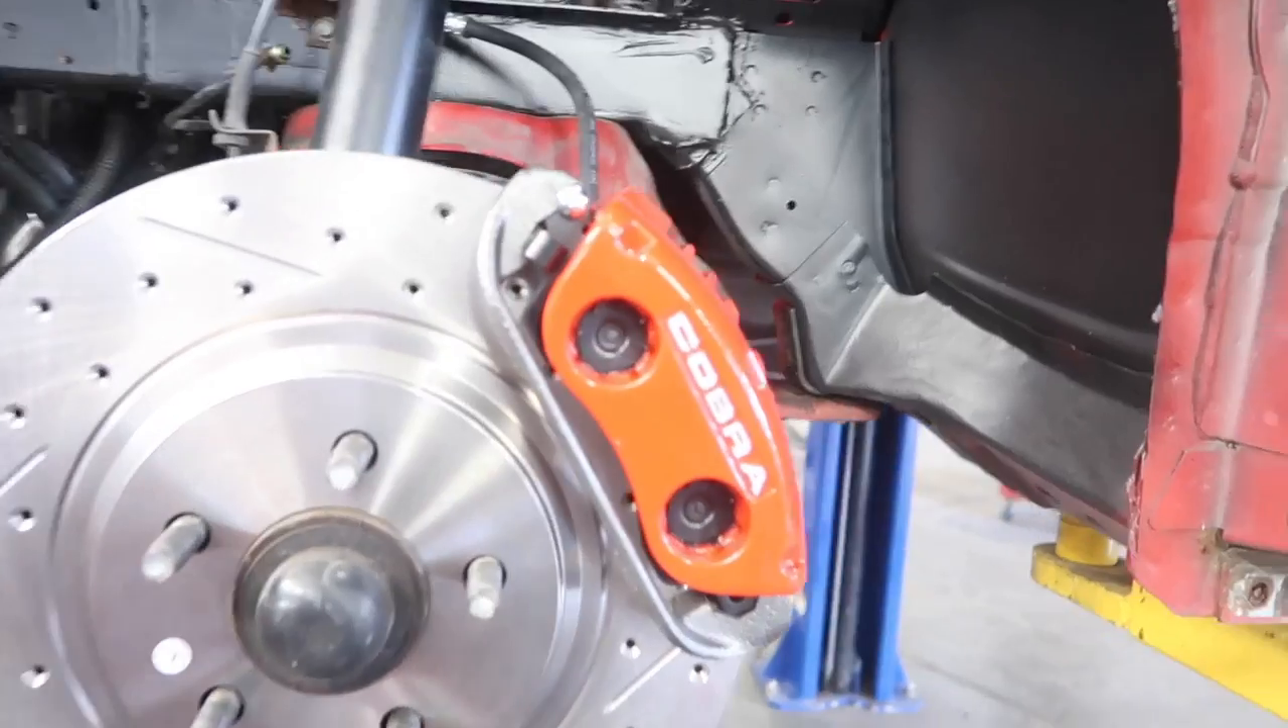Just got the brand new driver's side rotor on.